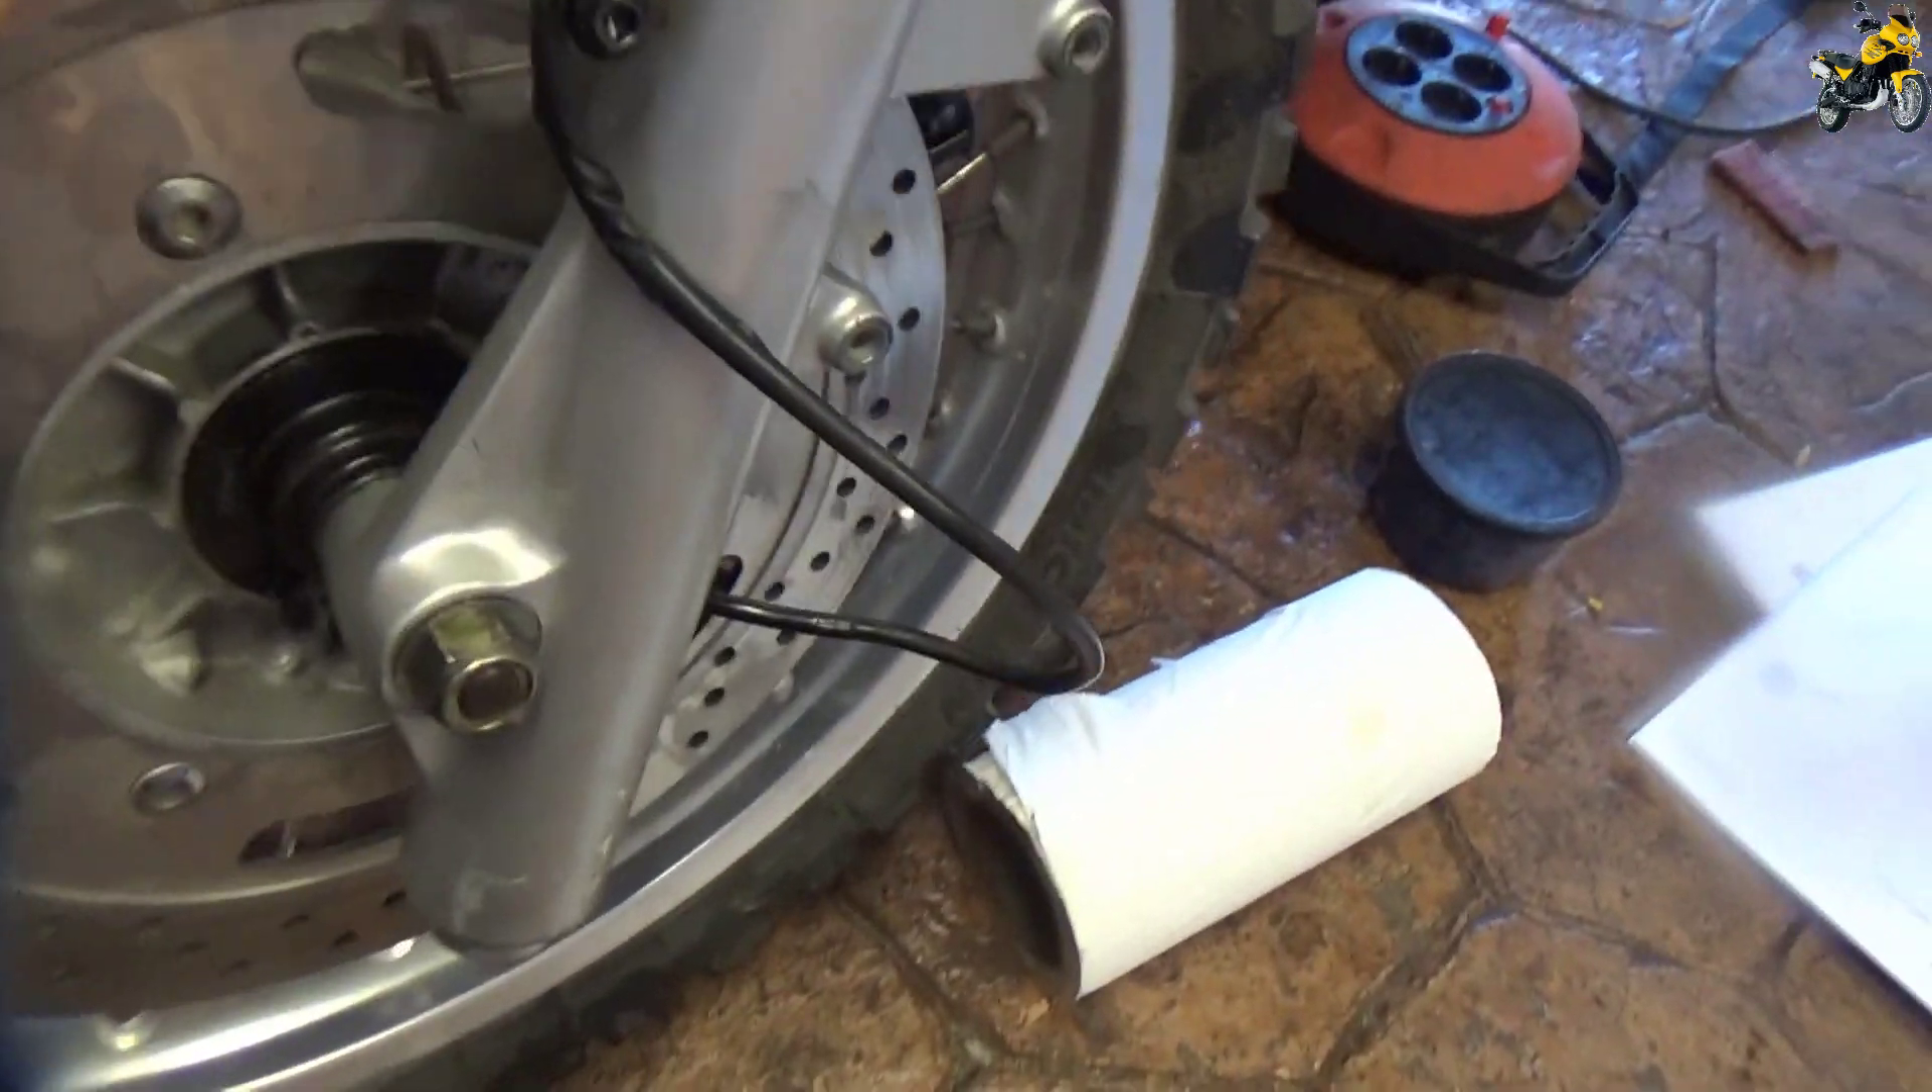Bueno, pues nada, ya hemos colocado la rueda delantera.